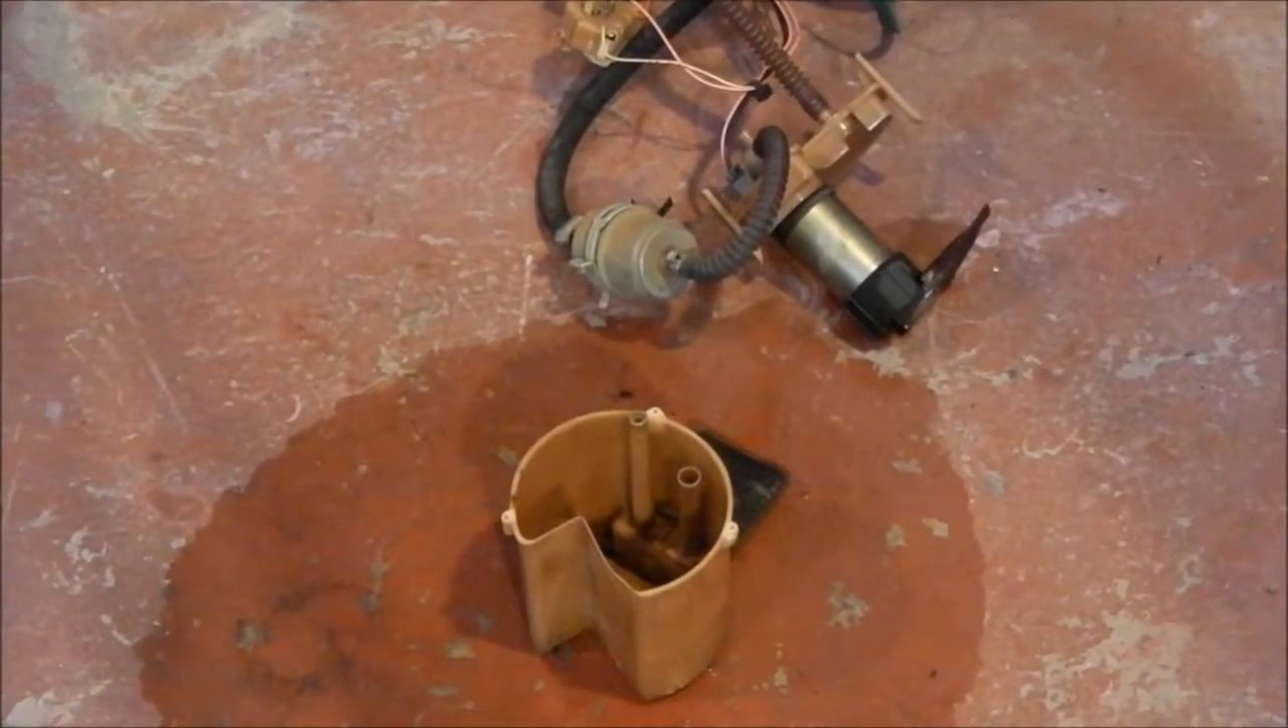This shows the pump assembly and swirl parts we've just removed from the tank.